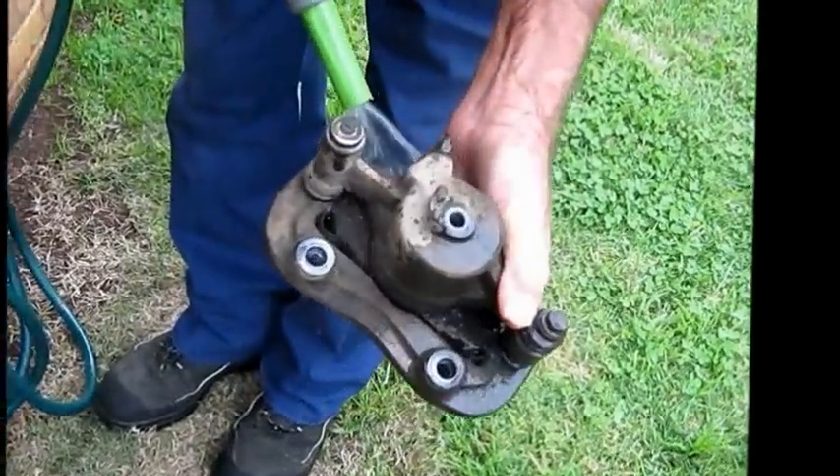Now we've just got the brake caliper off.